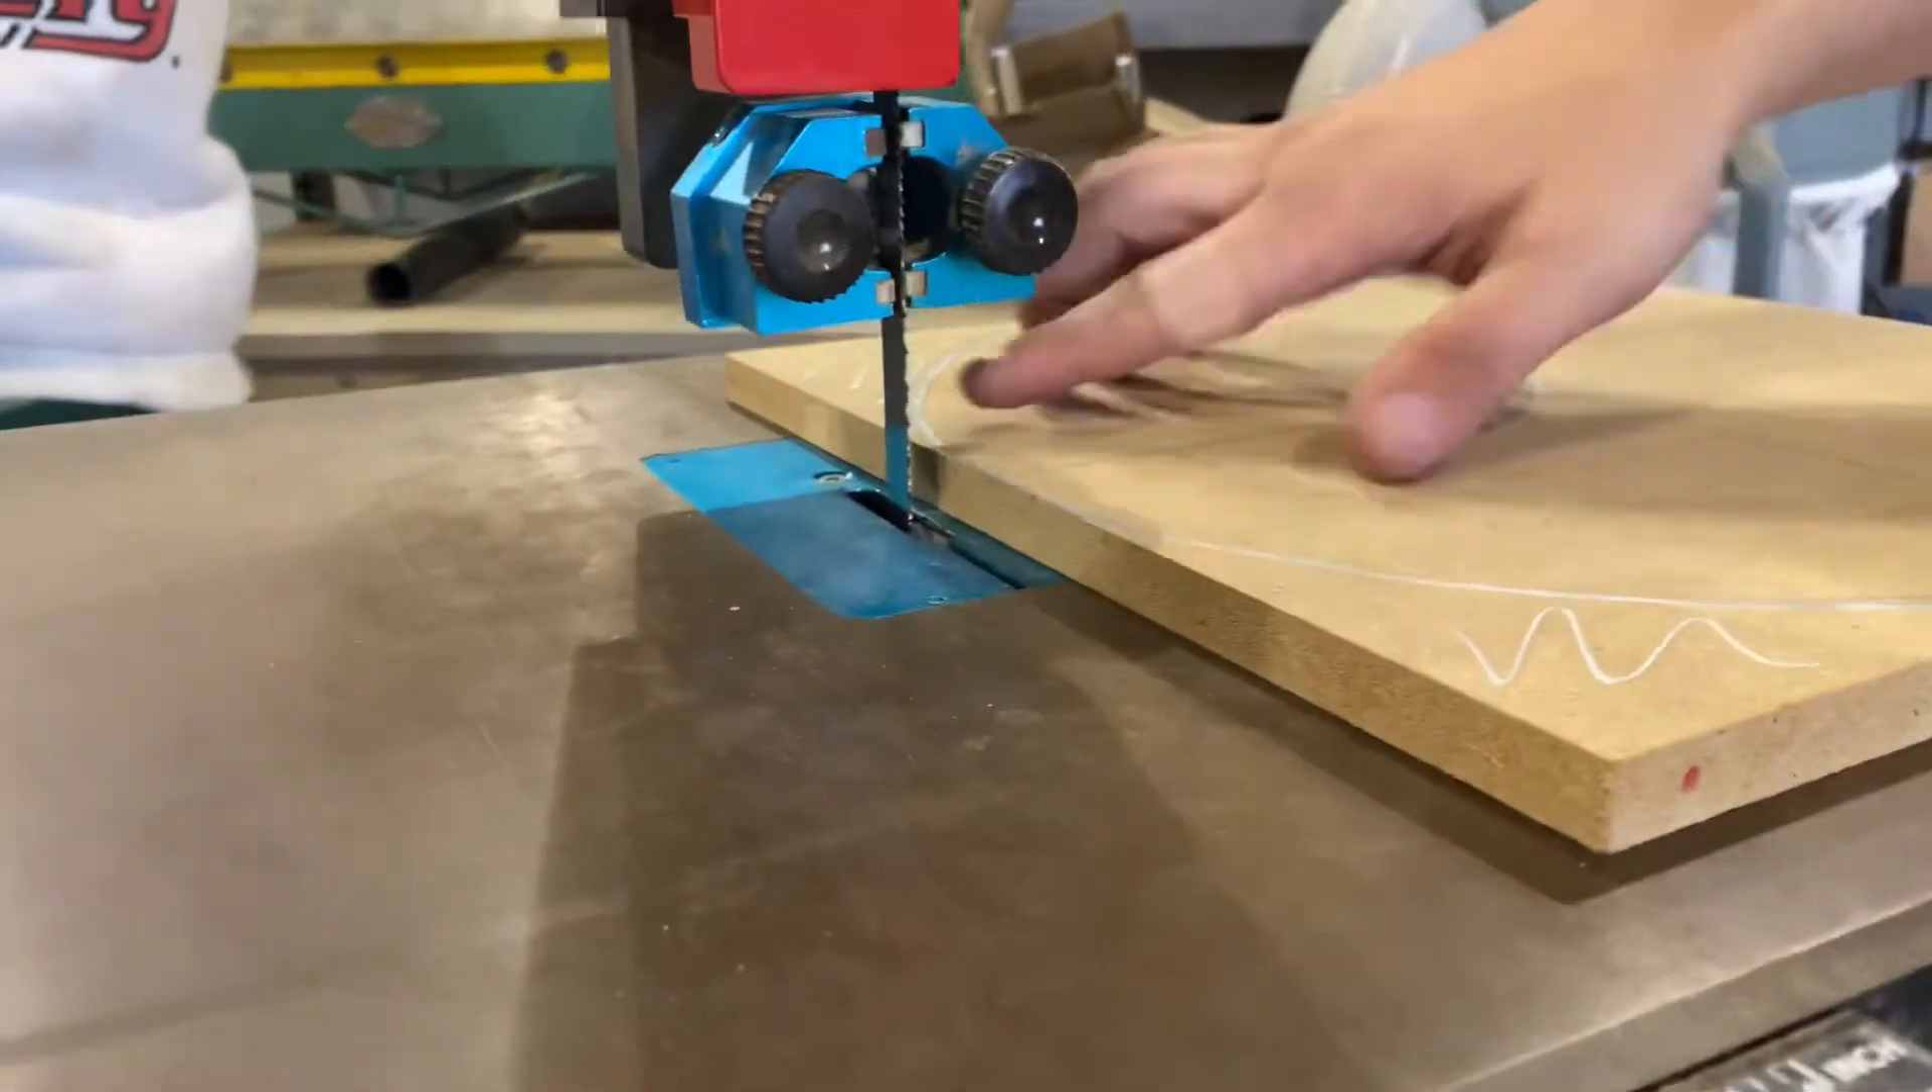First off, your guard here. You can see that there's too much room between the wood and our guard here.